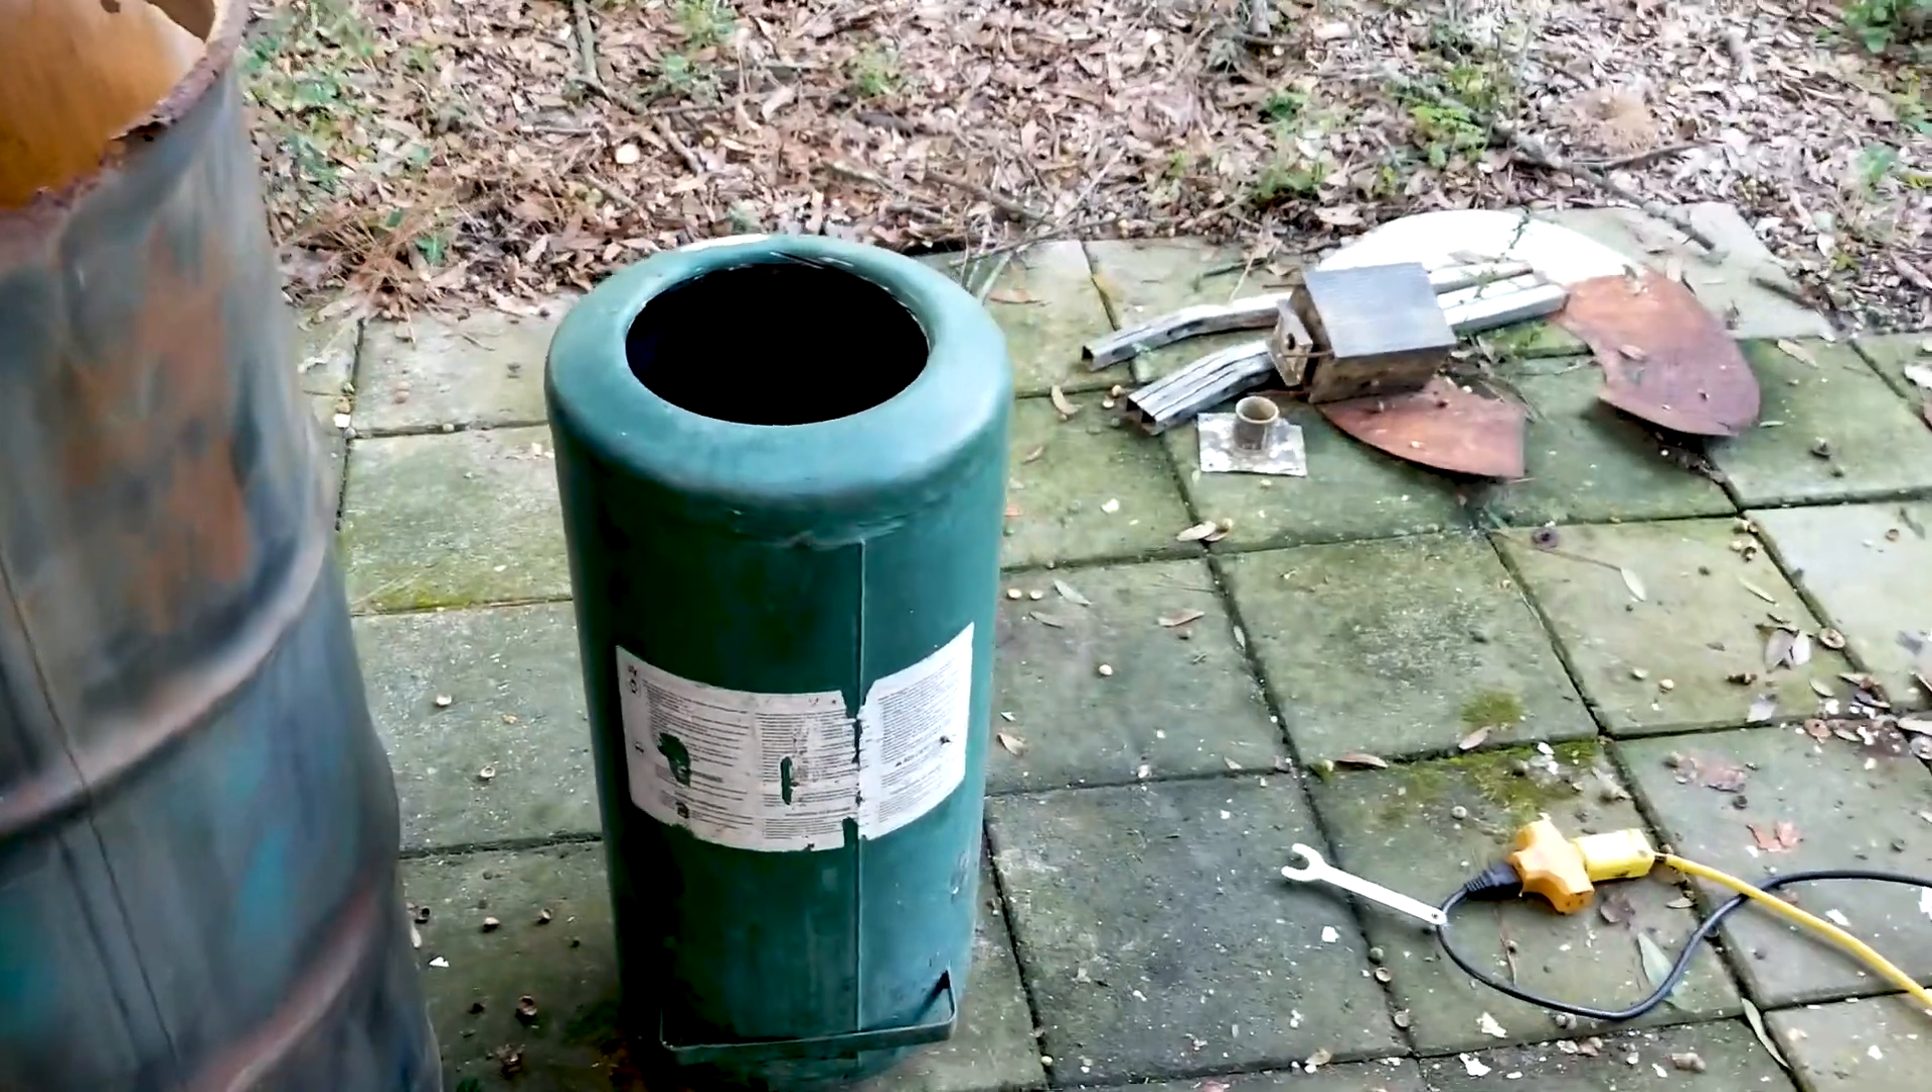And, my air tank, I cut the end out of it.